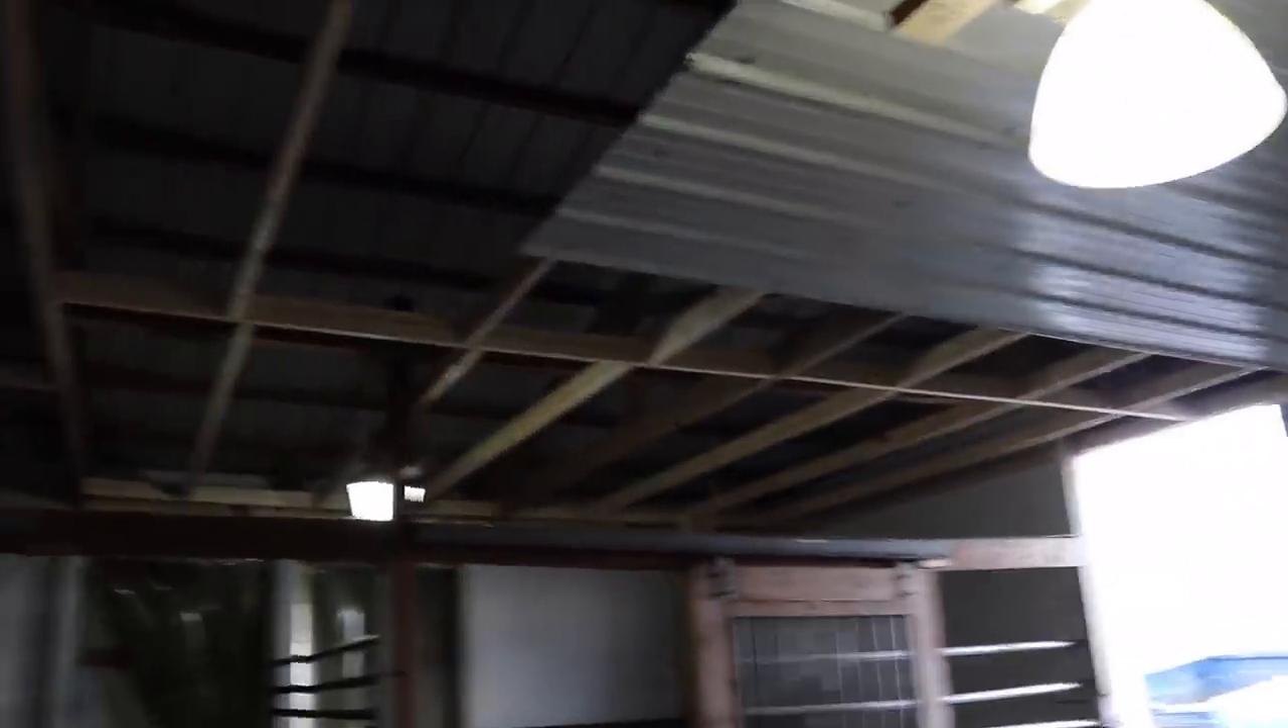So here's an update on the ceiling. They got a lot of the framing done. We're not done with it, of course, but they're getting the main bones of the ceiling framing done, so that we can get some progress.